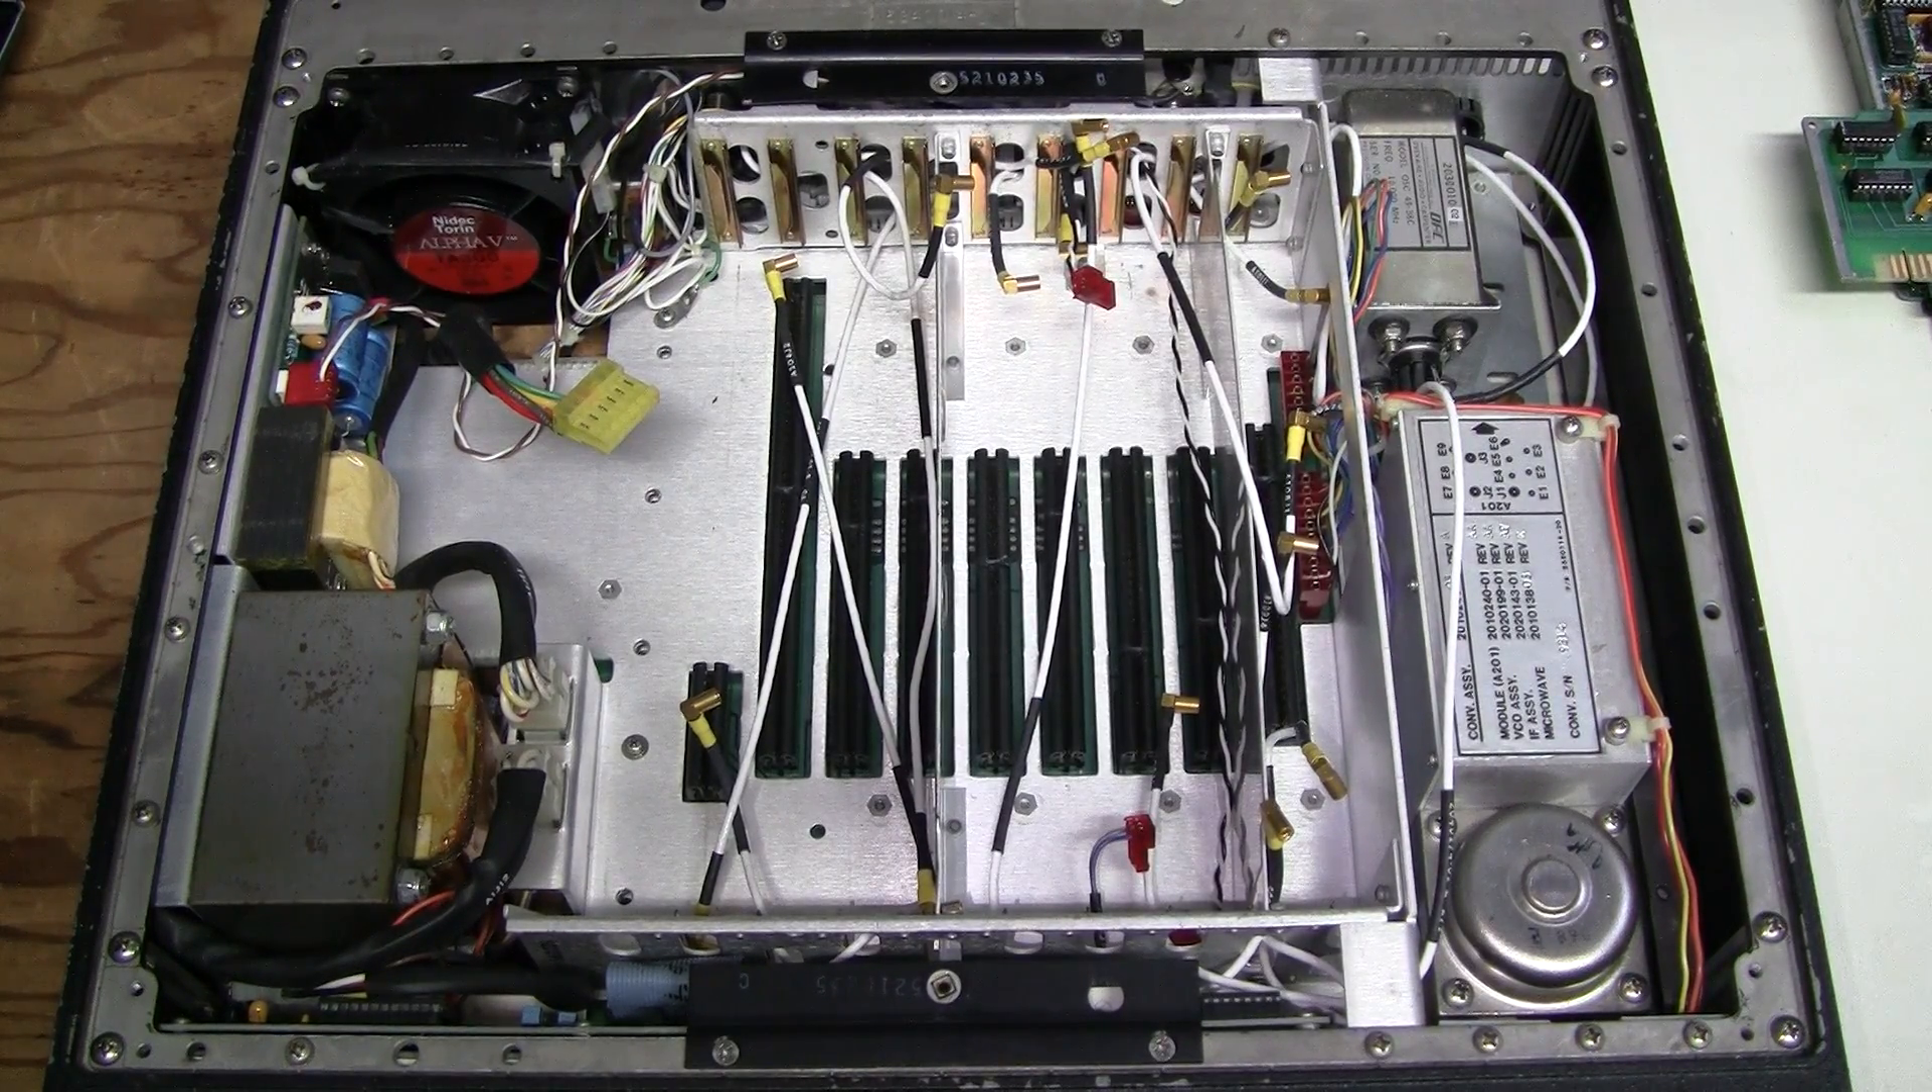I took out all the boards.